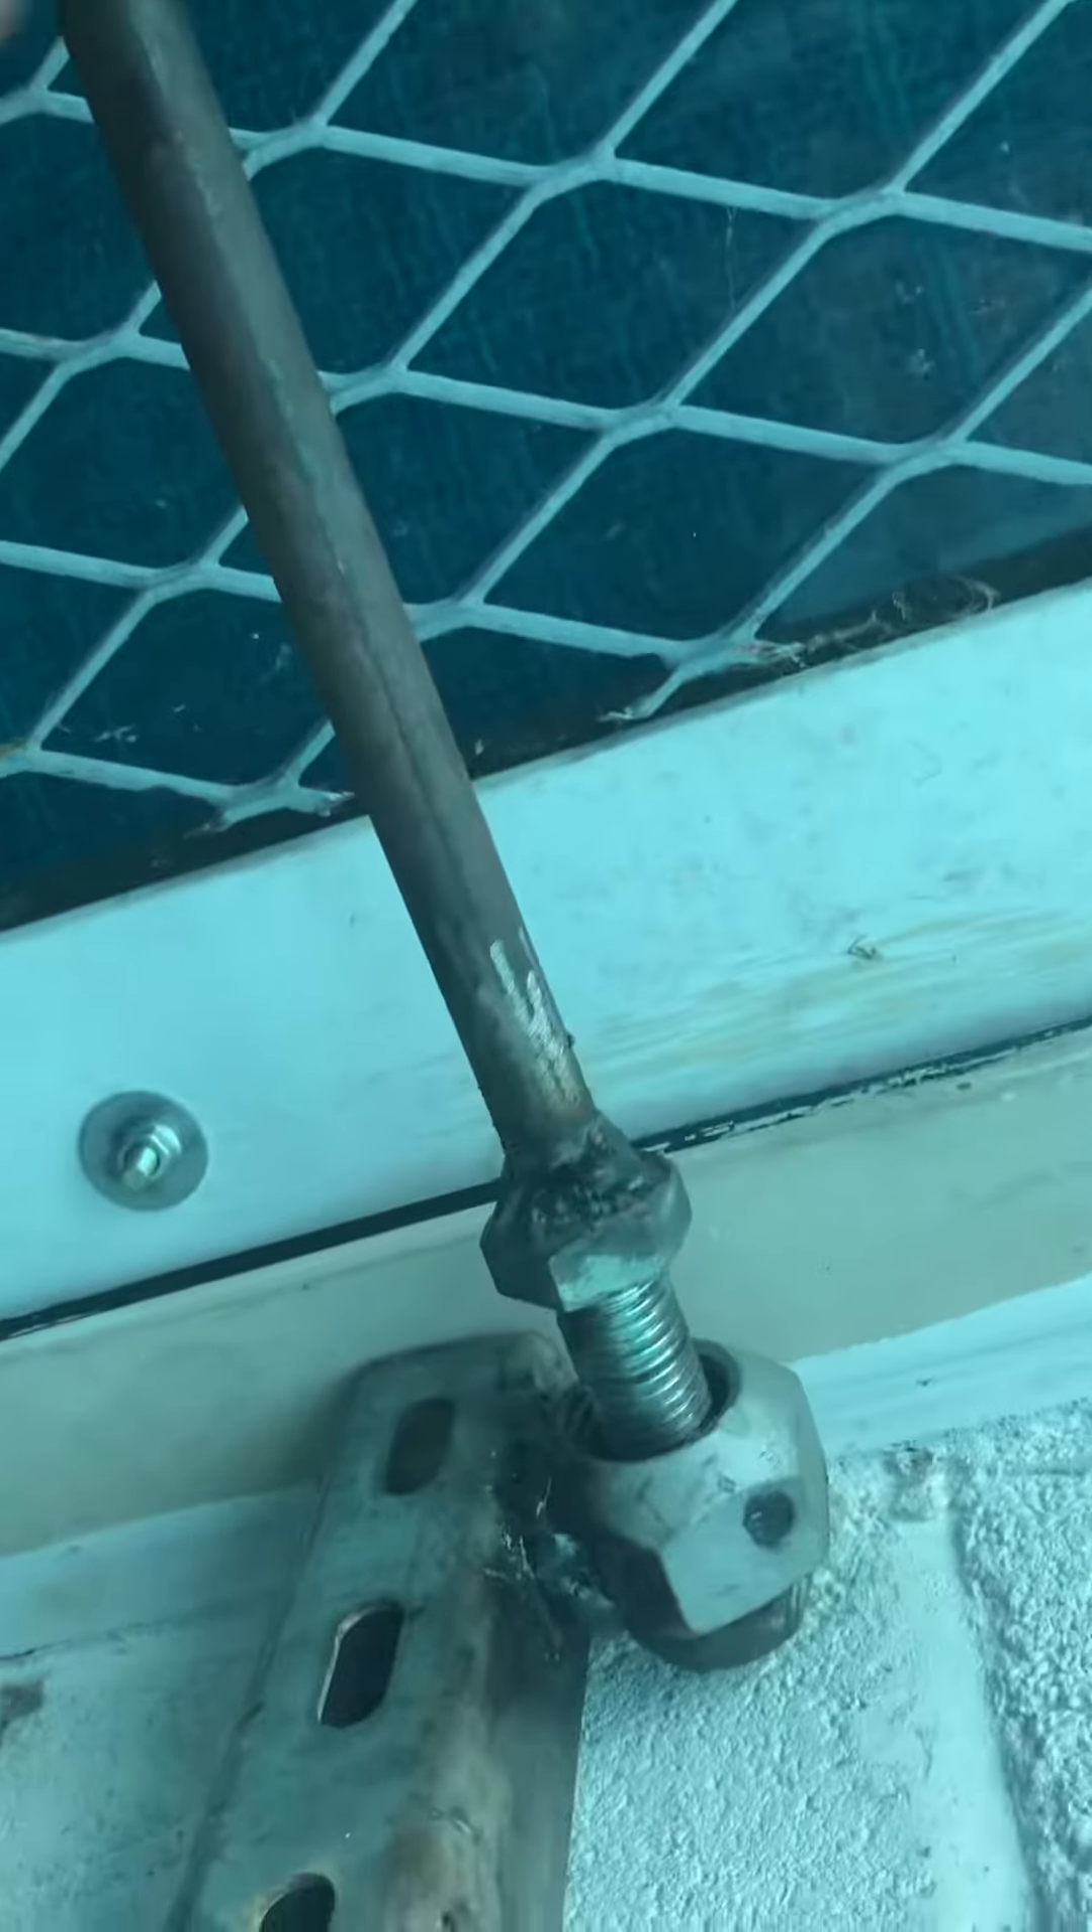Obviously the the bar is in place.